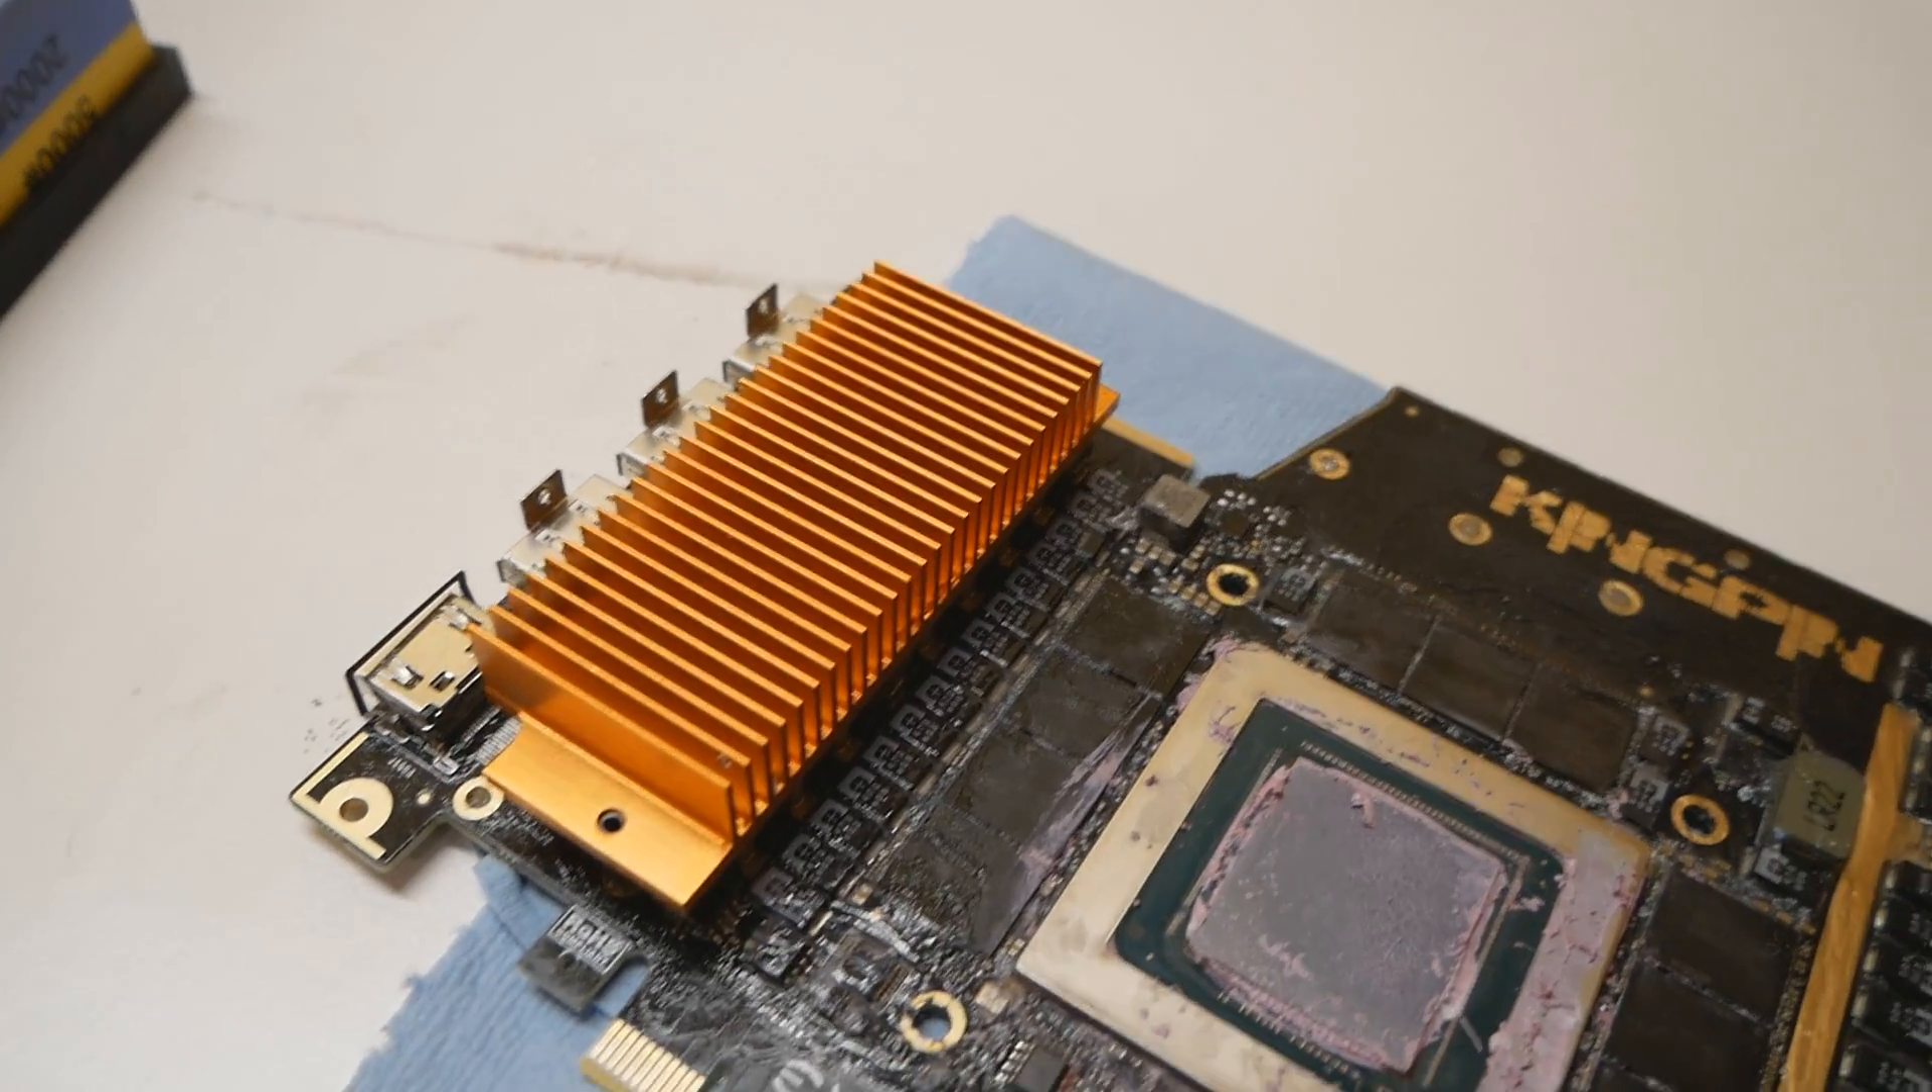I installed this heatsink over here so that it adds some balance on the graphics card.